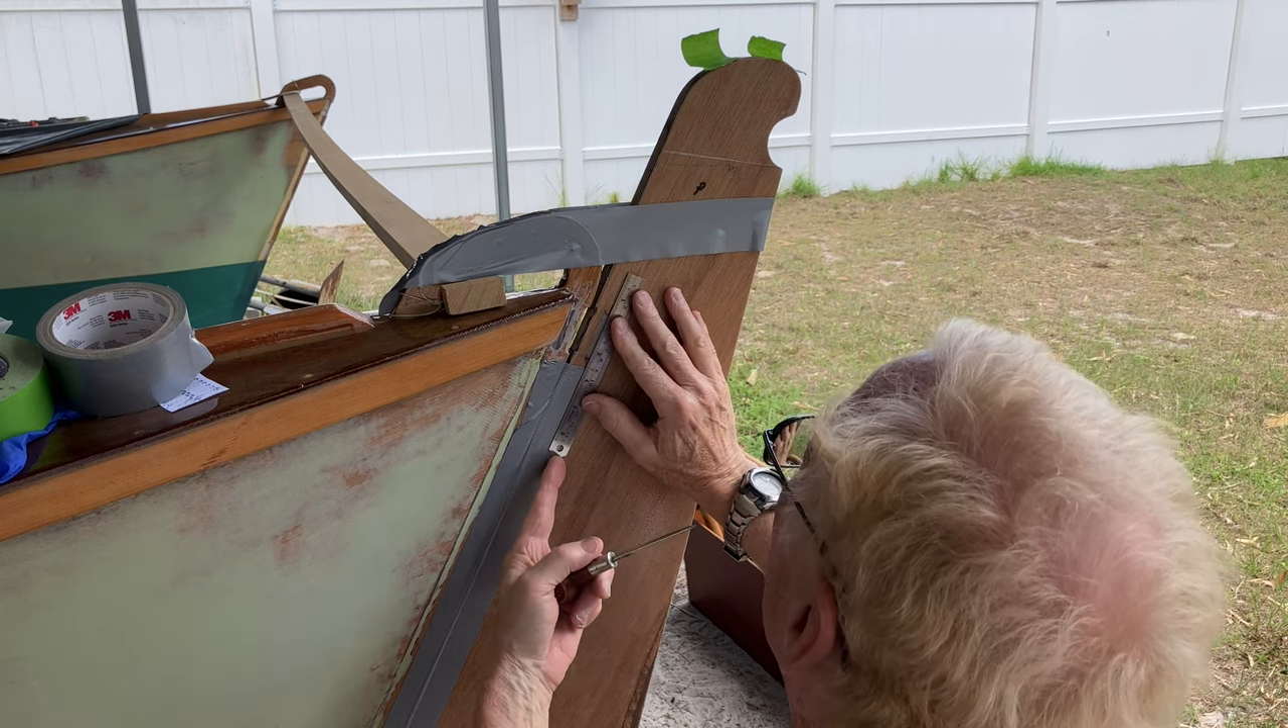Okay we got the old rudder all duct tape onto the hull of the boat and I'm trying to make sure that I hit somewhere in the middle of this thing here.